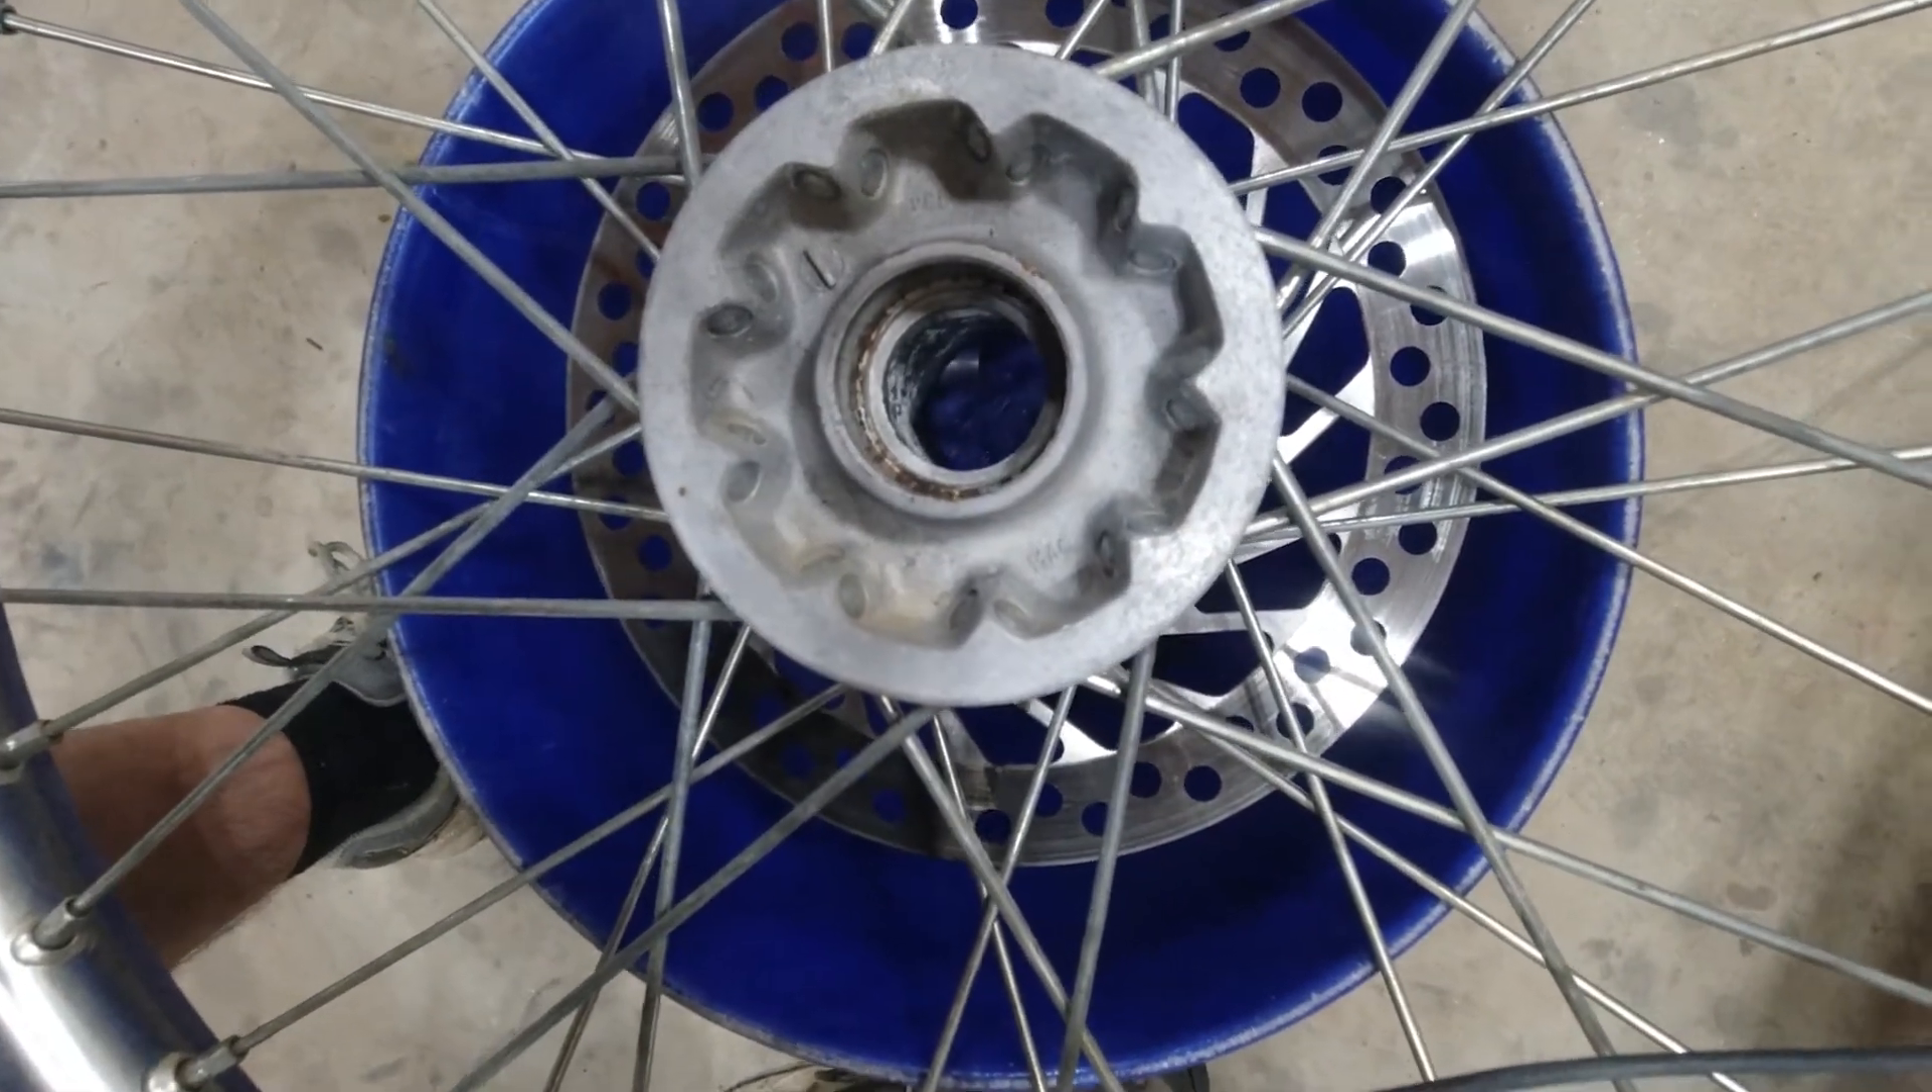Now you see the center hub. The bearings are out and it's open.